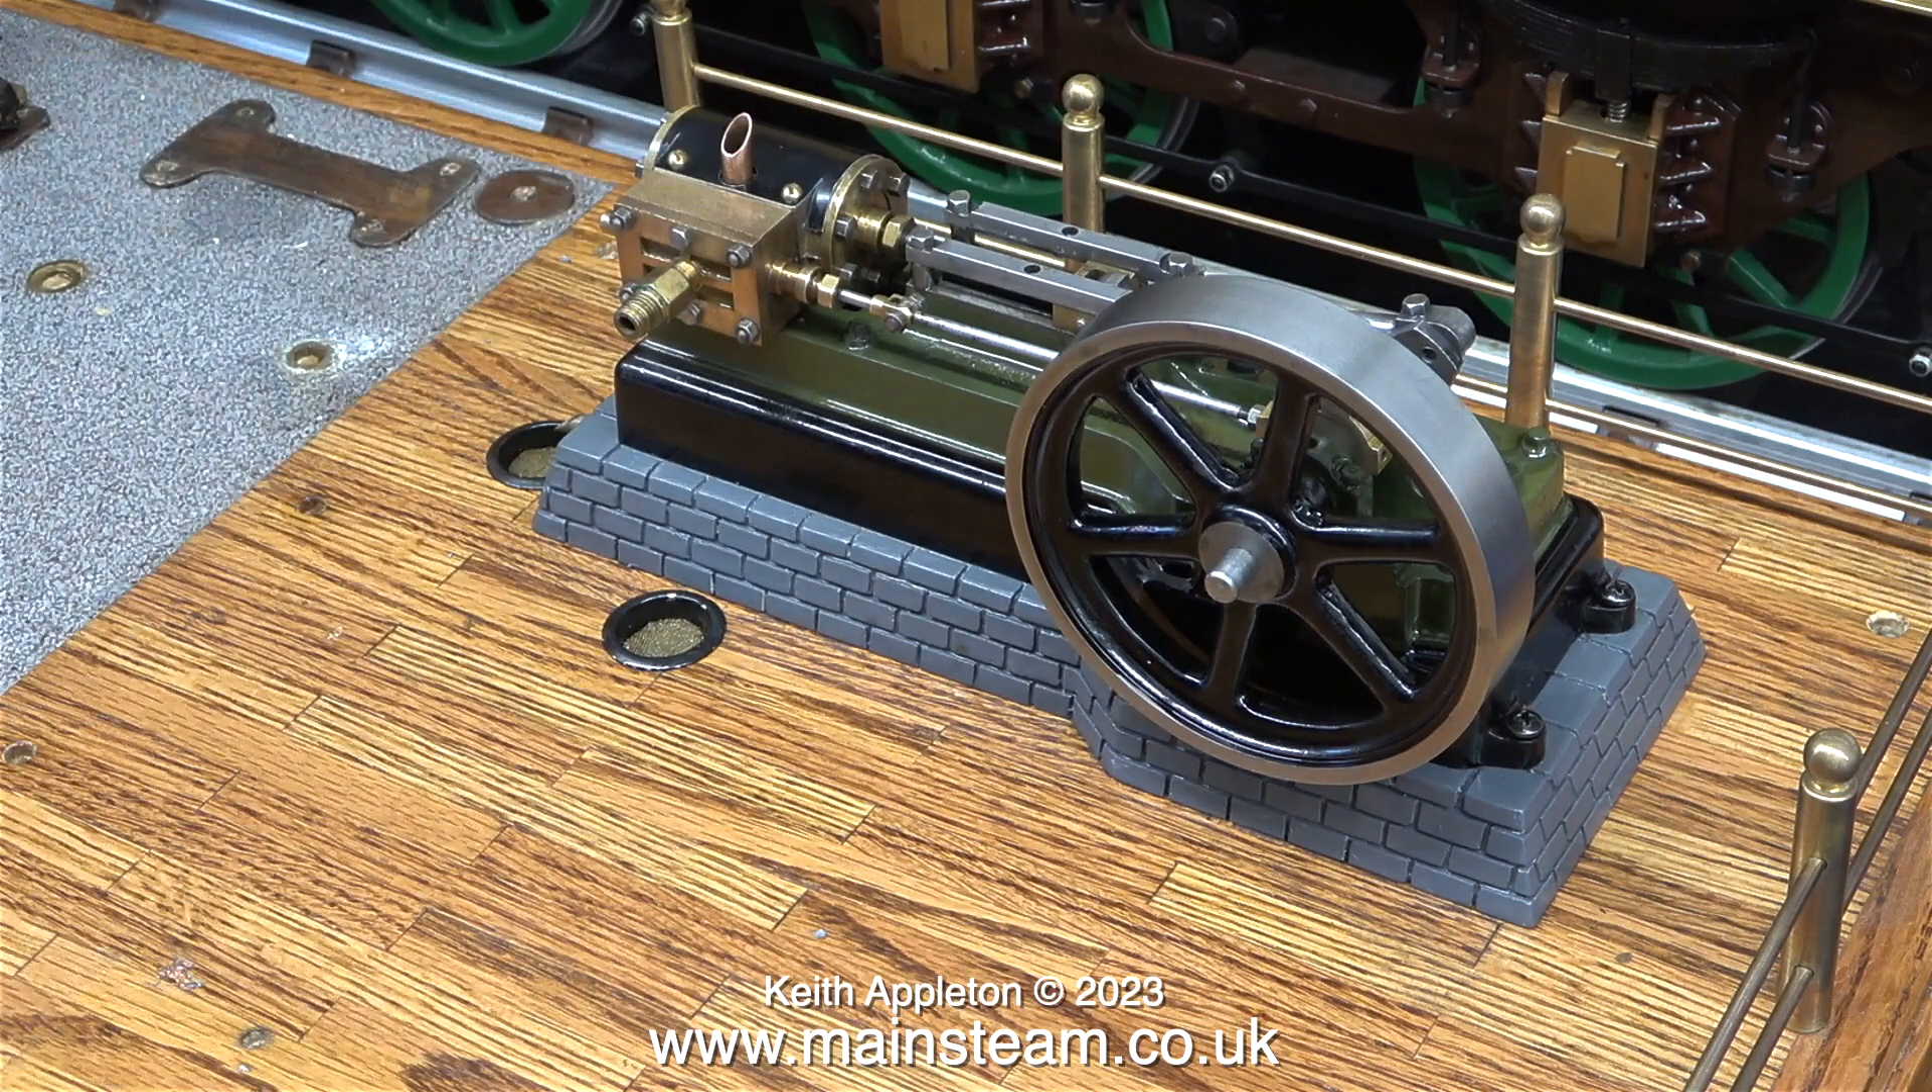Now the engine is looking resplendent, fitted to the baseboard, it's time for a compressed air test.